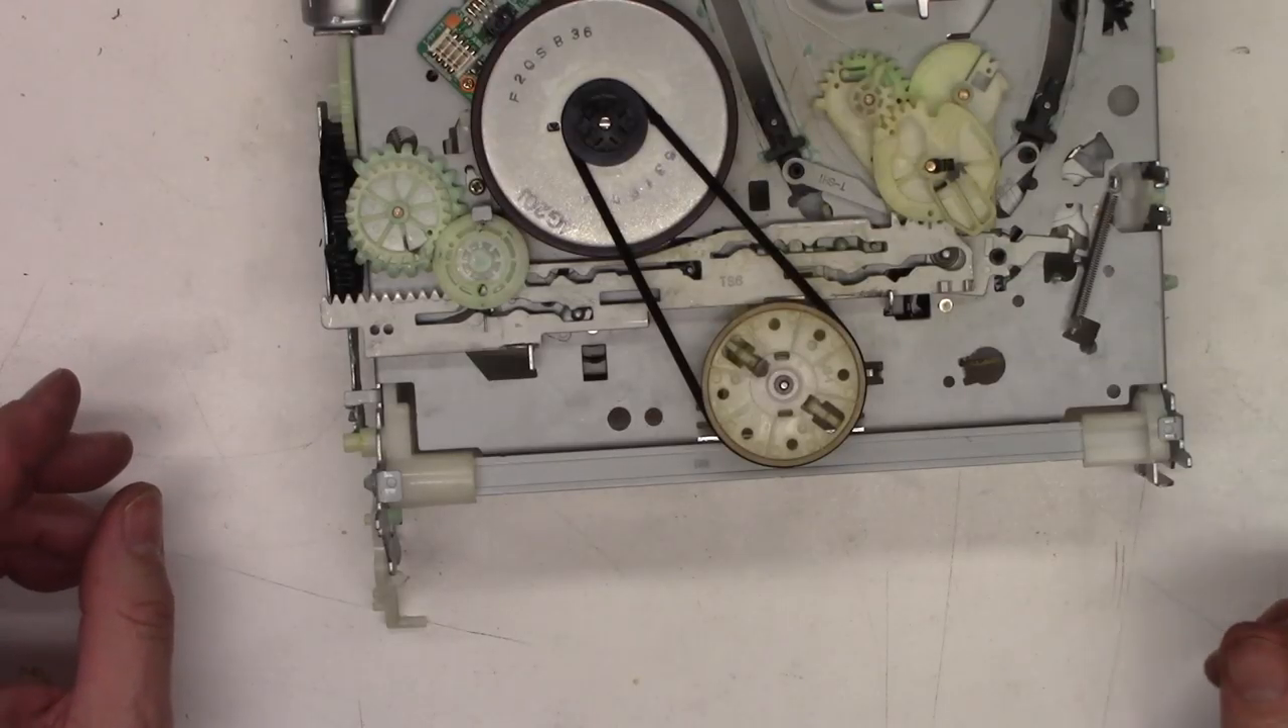Alright, bottom side of the mechanism is assembled.